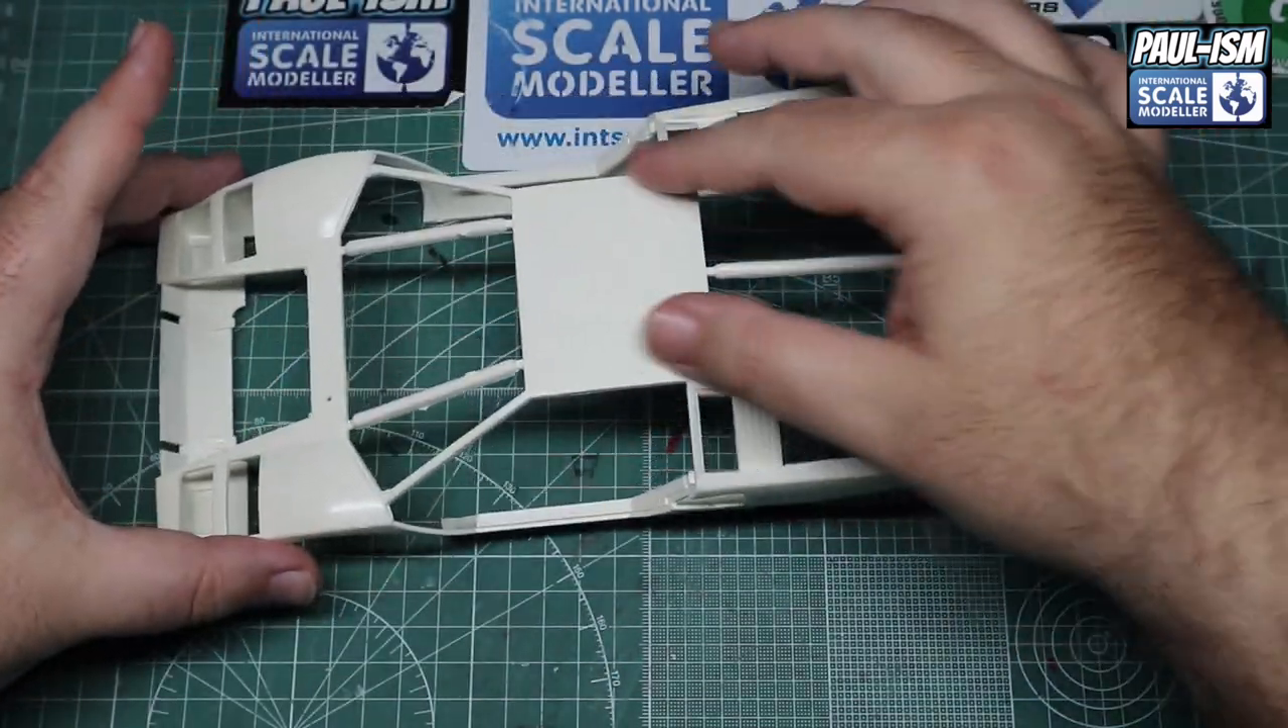Obviously, we've got the doors to go in.